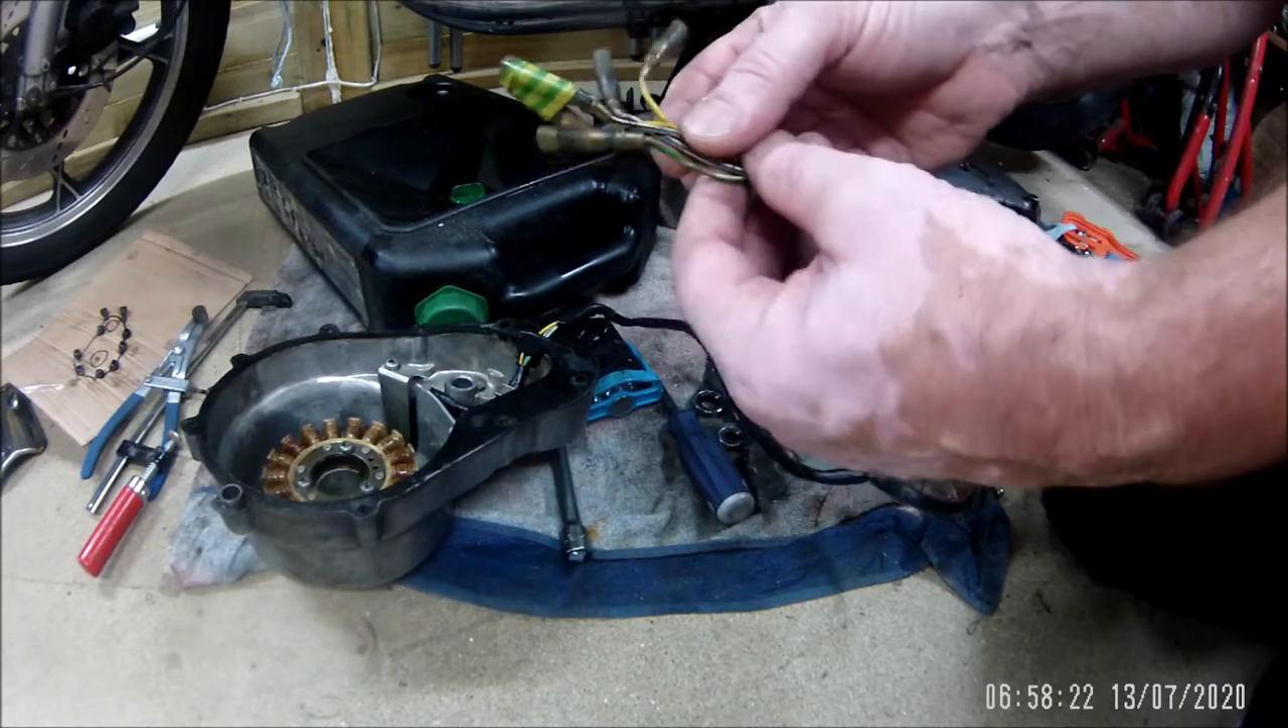Alternator slash stator cover is off, wires are out.